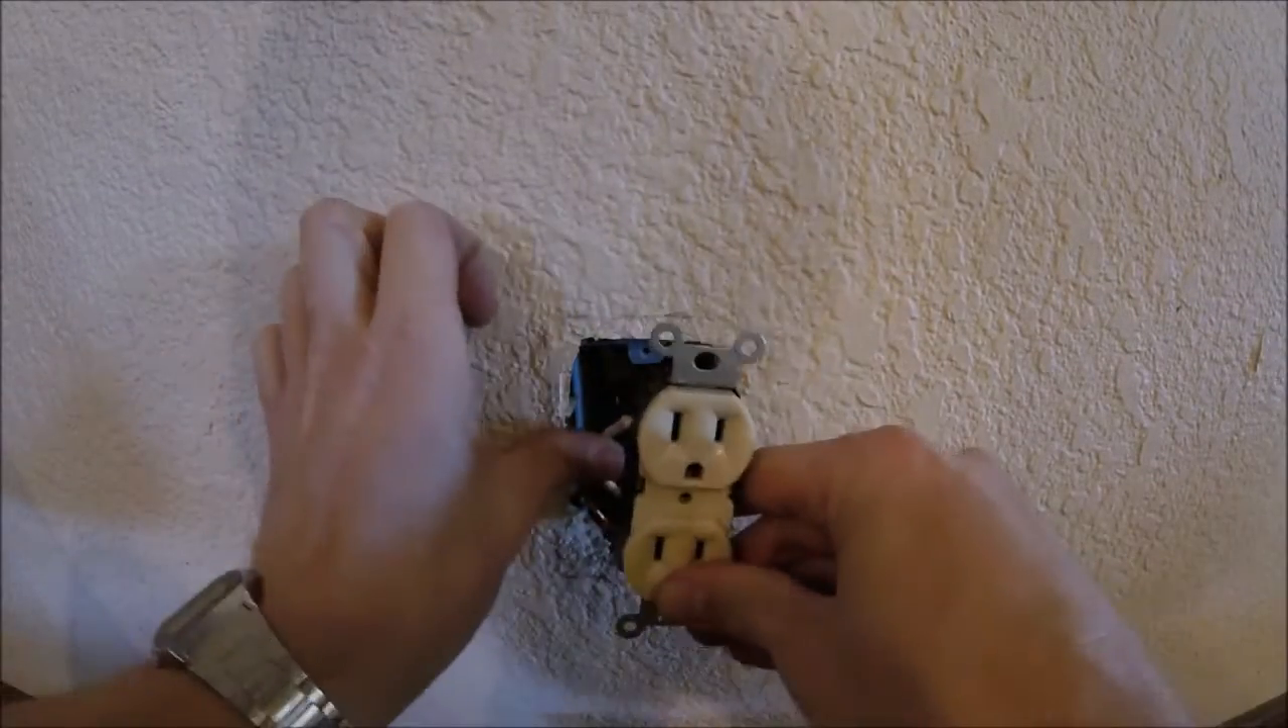All that's left to do is push our outlet back in.